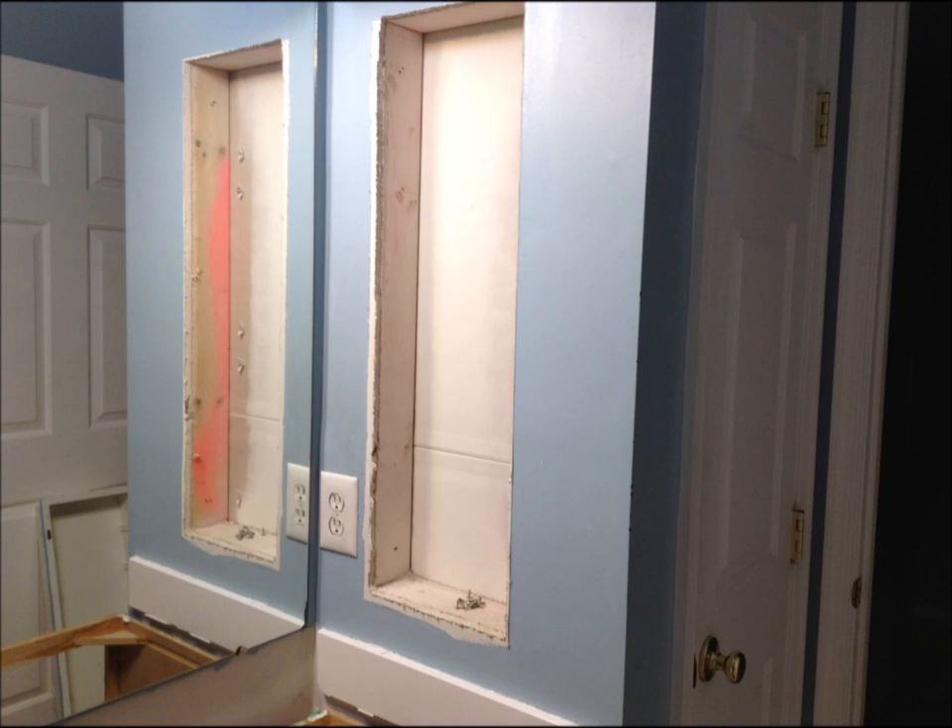This is the cavity from where the old medicine cabinet came out.